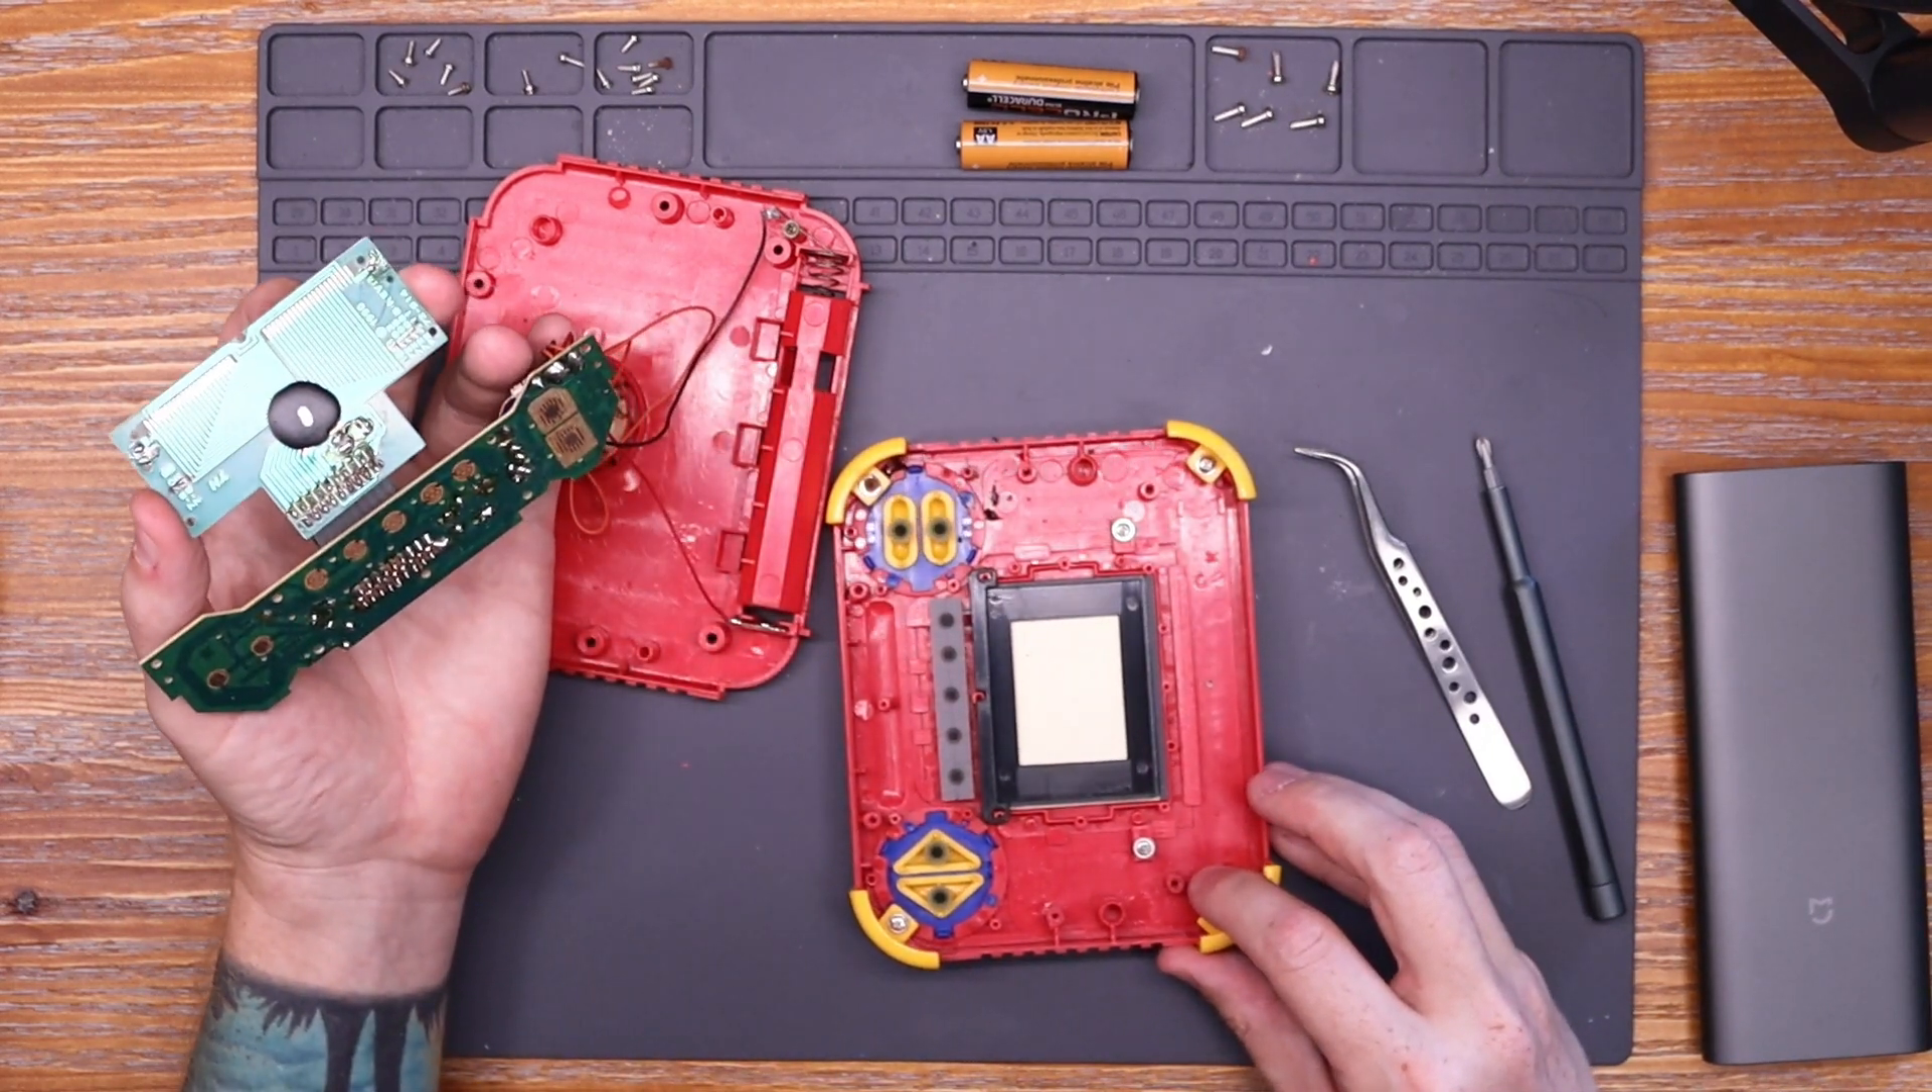And with the final screw removed, we can go ahead and separate both of those boards from the top part of the case.